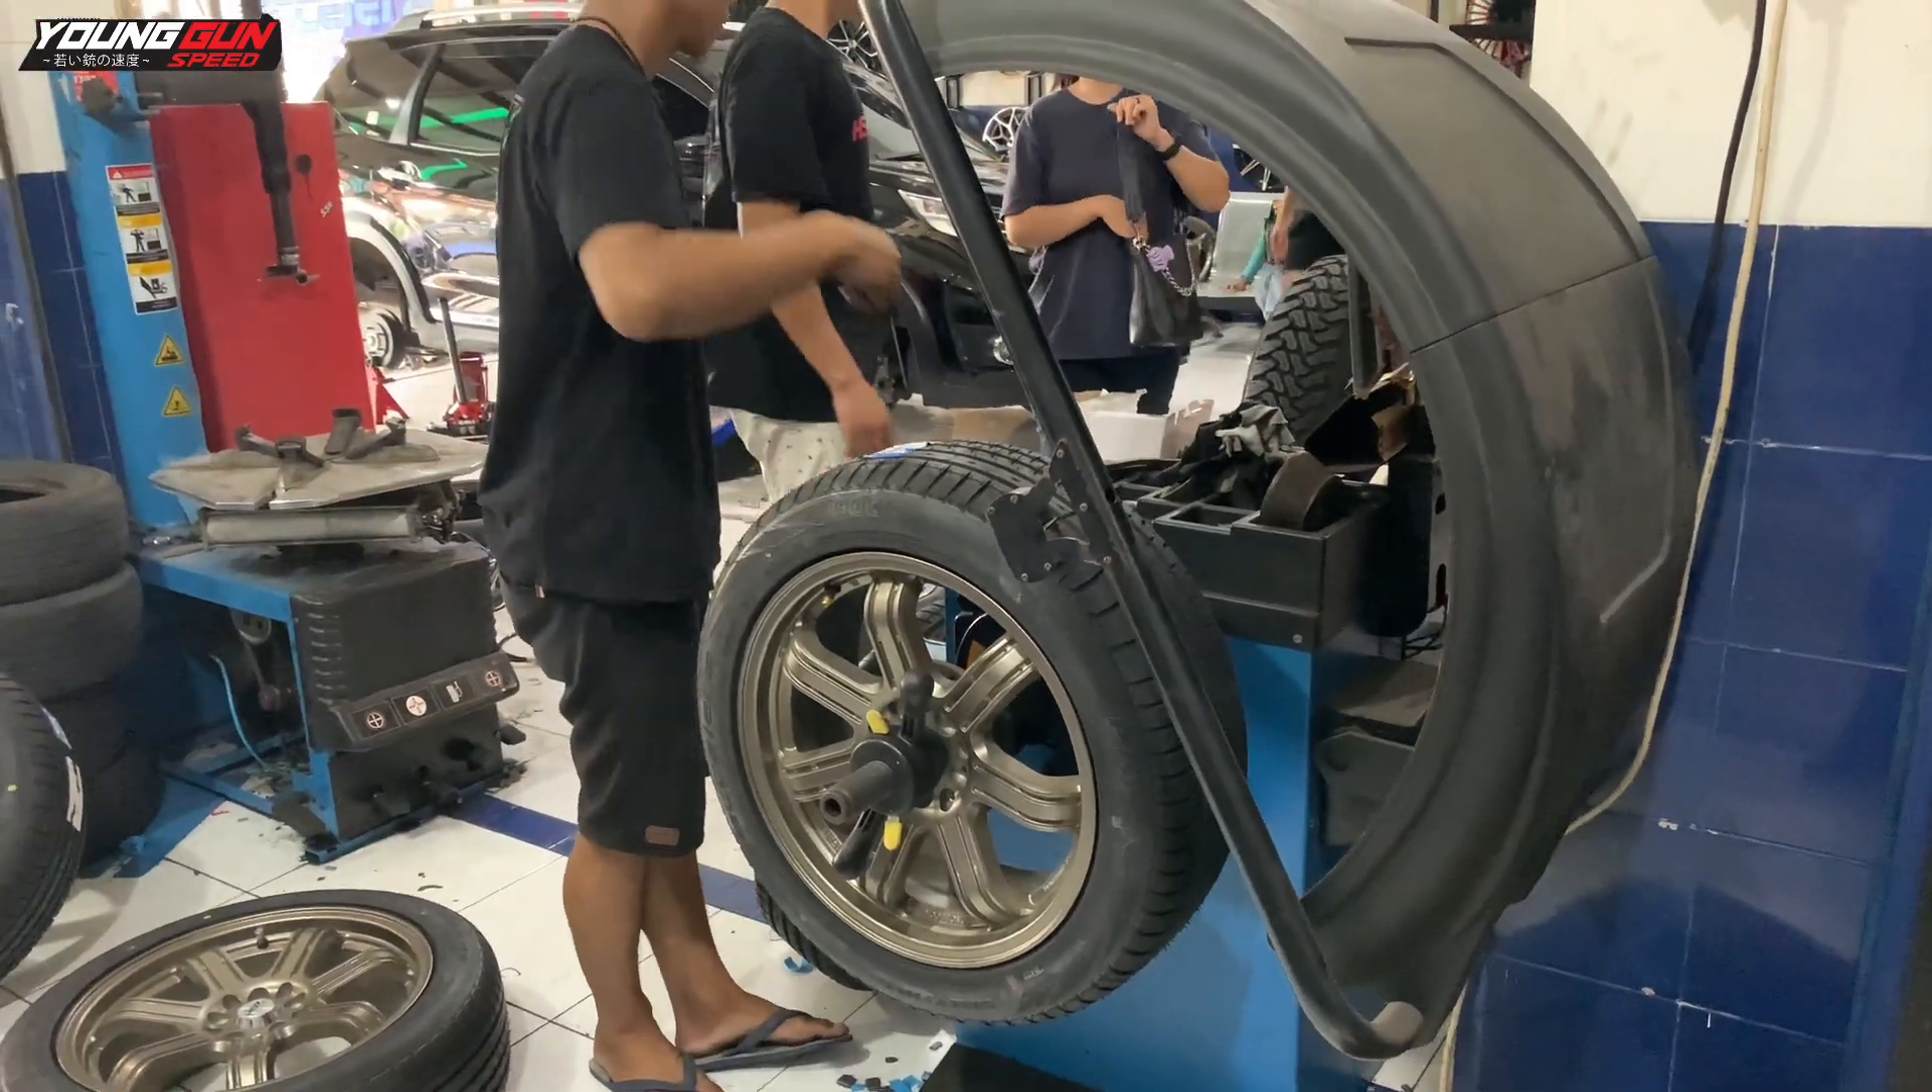Nah ban sudah terpasang dan sudah kita kasih nitrogen Sekarang tinggal kita balancing.